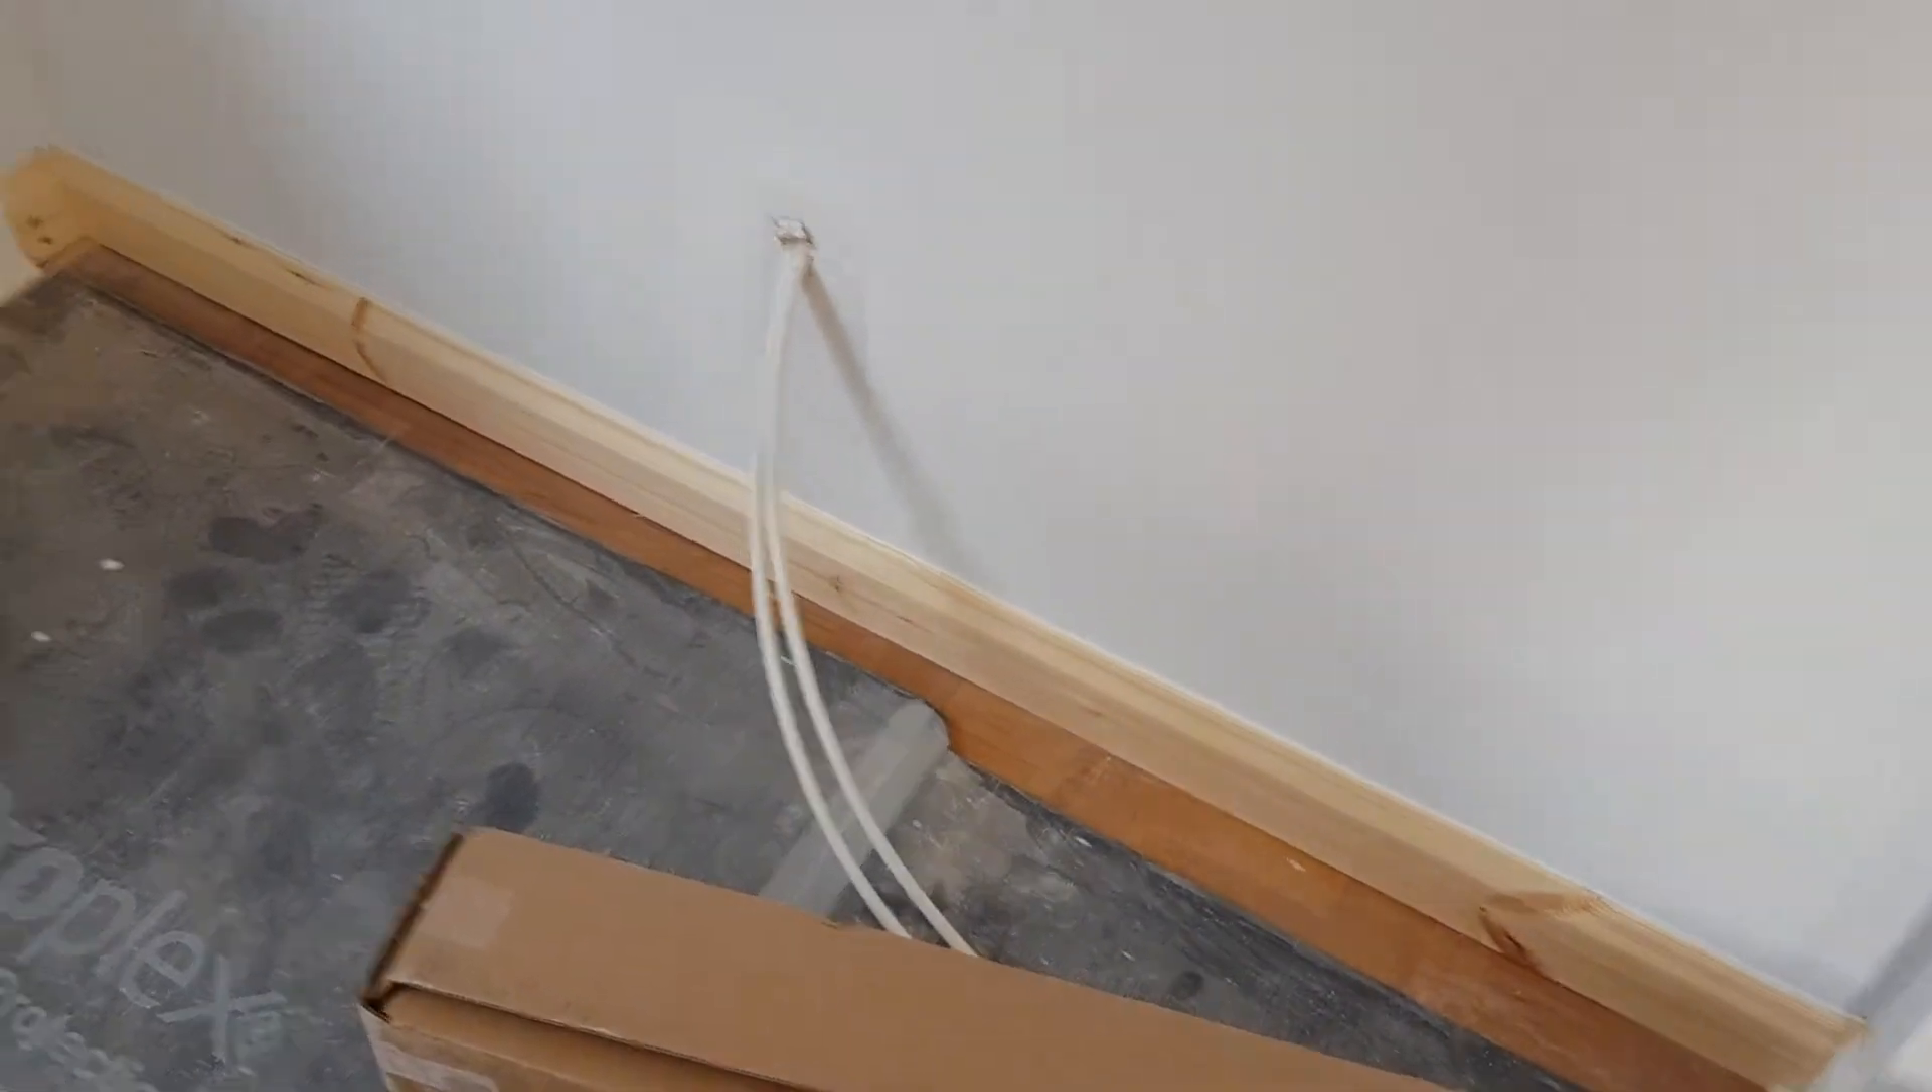We've got skirting boards in places we didn't have skirting boards before.